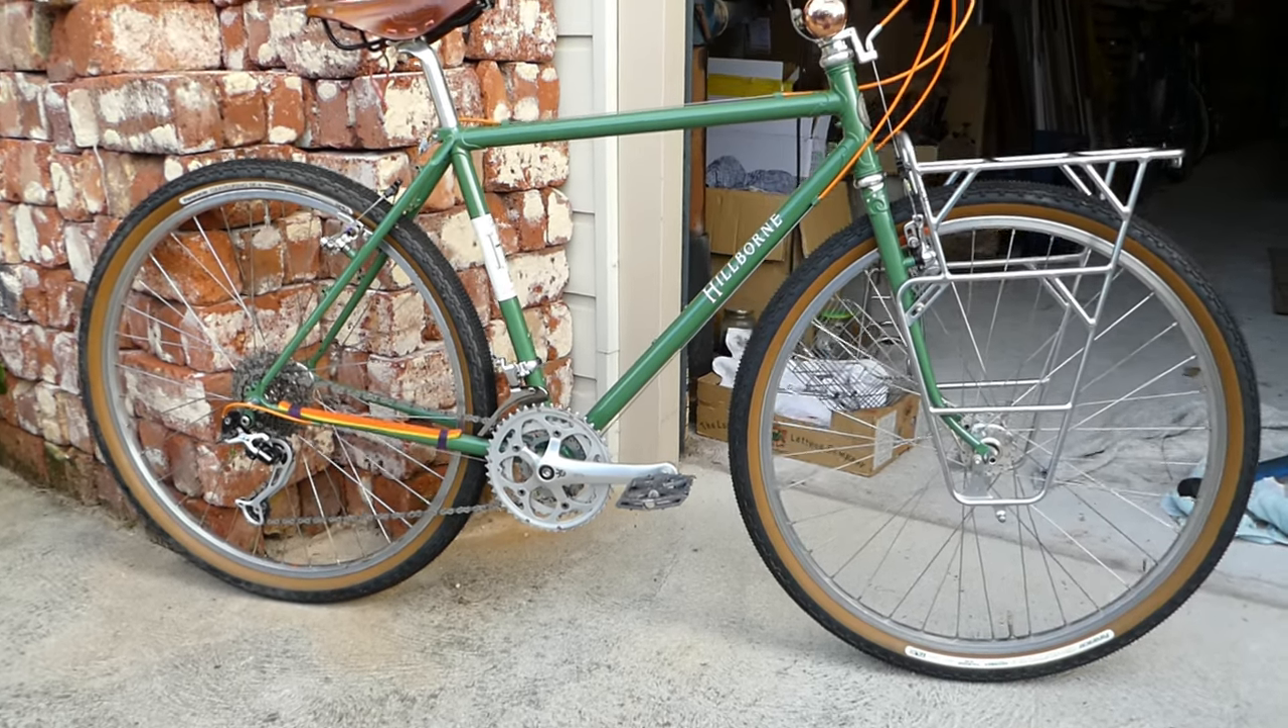All right, we've just about finished for today. It still needs bottle cages and a basket.